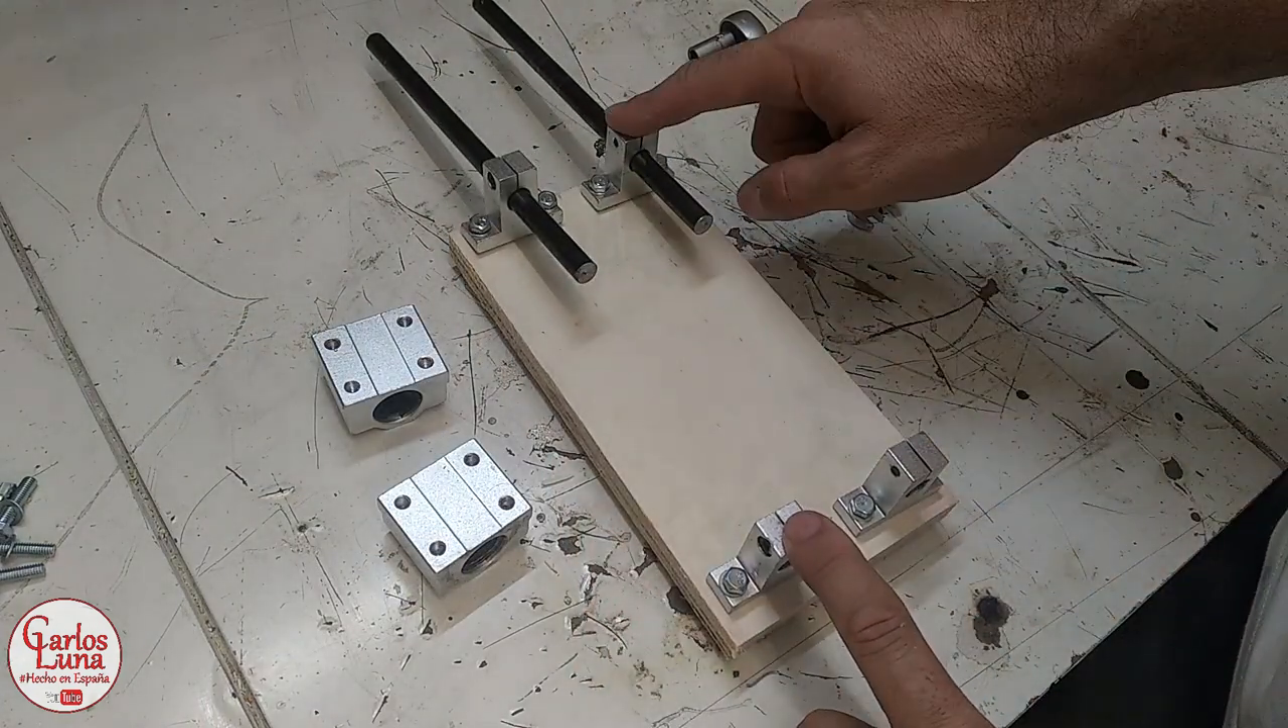Bueno, ya tenemos los soportes de las varillas metidos.